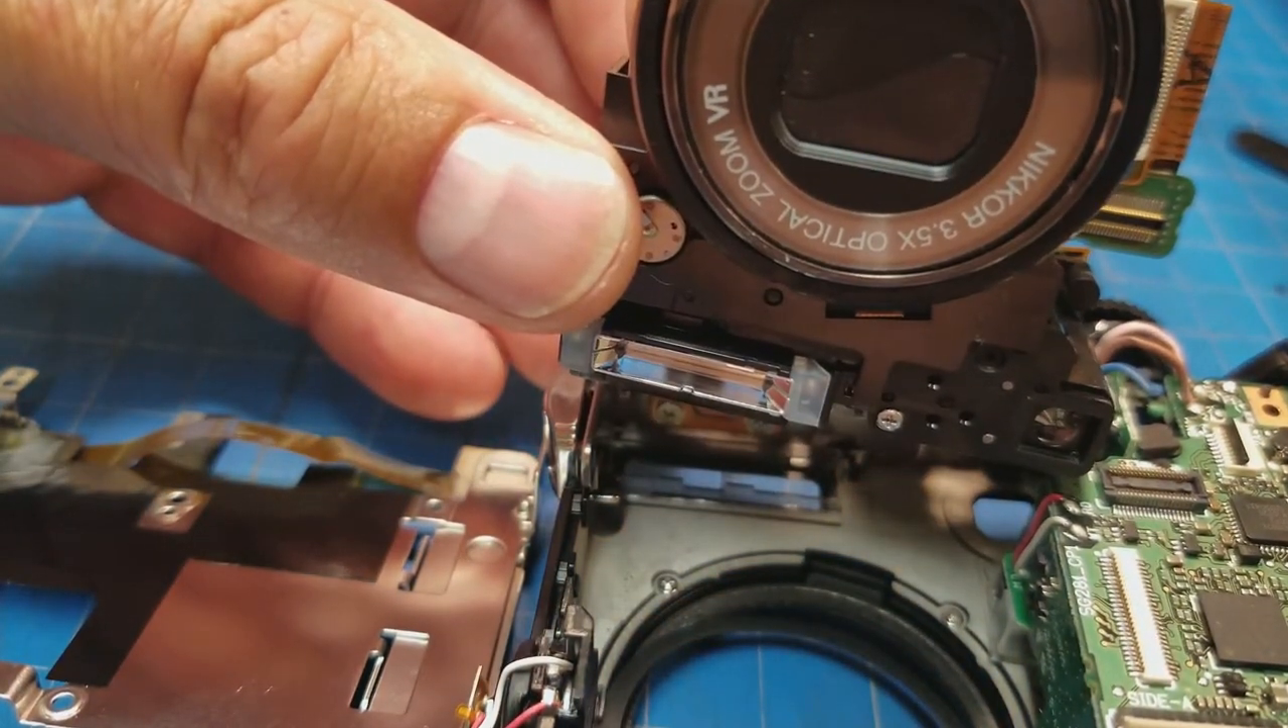This will probably get mounted first I'm guessing when it goes back together but now we now at least we have our lens assembly free.